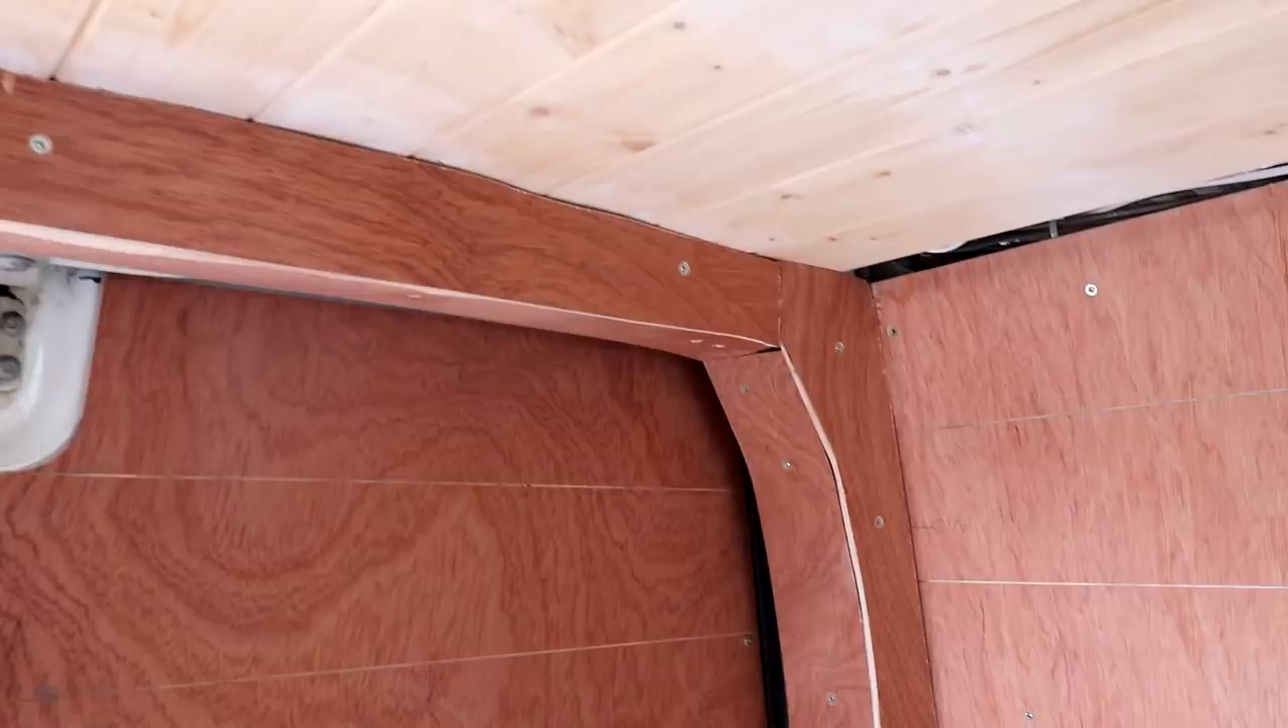You'll see that we ended up with some gaps in the corners here unfortunately but rather than make new panels and waste more plywood we decided we'd done our best and we'd caulk the rest.